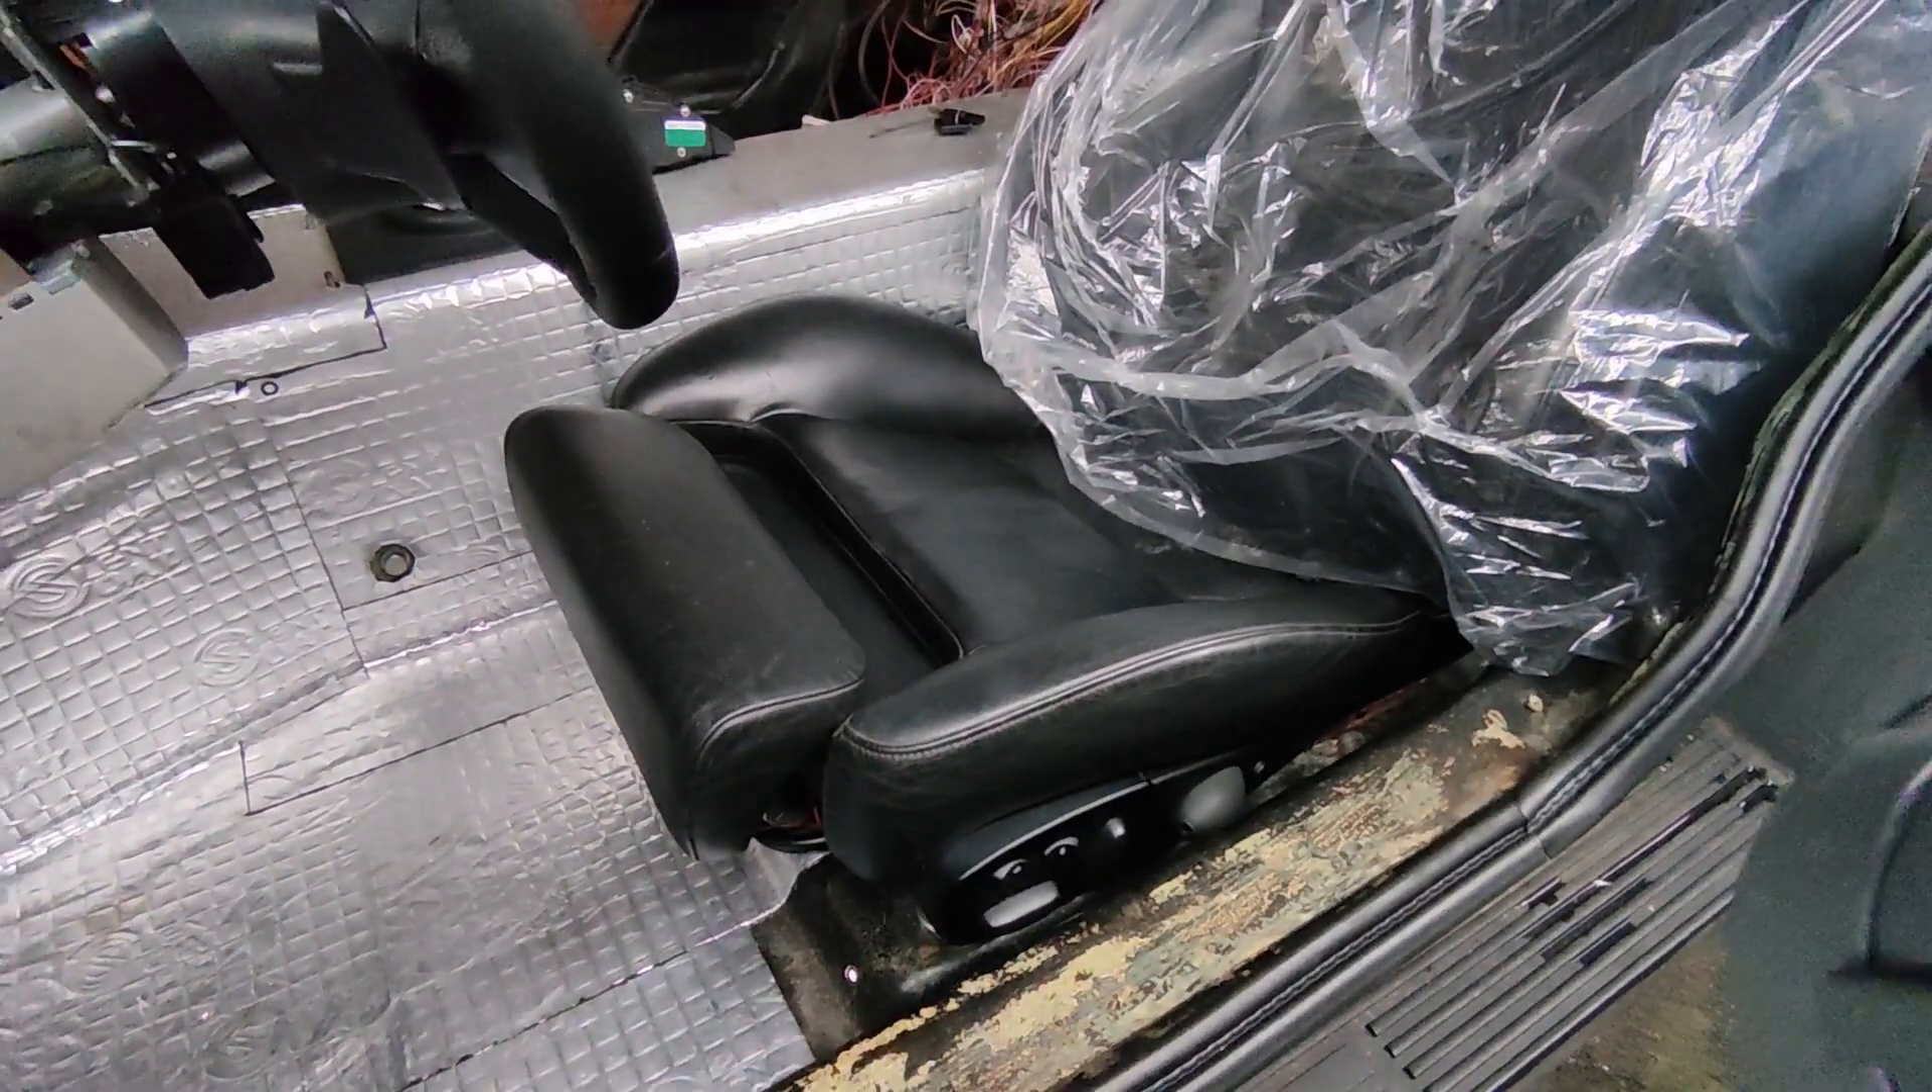Teraz już mamy nawet wsadzony fotel. Na razie nie jest on podłączony do niczego.